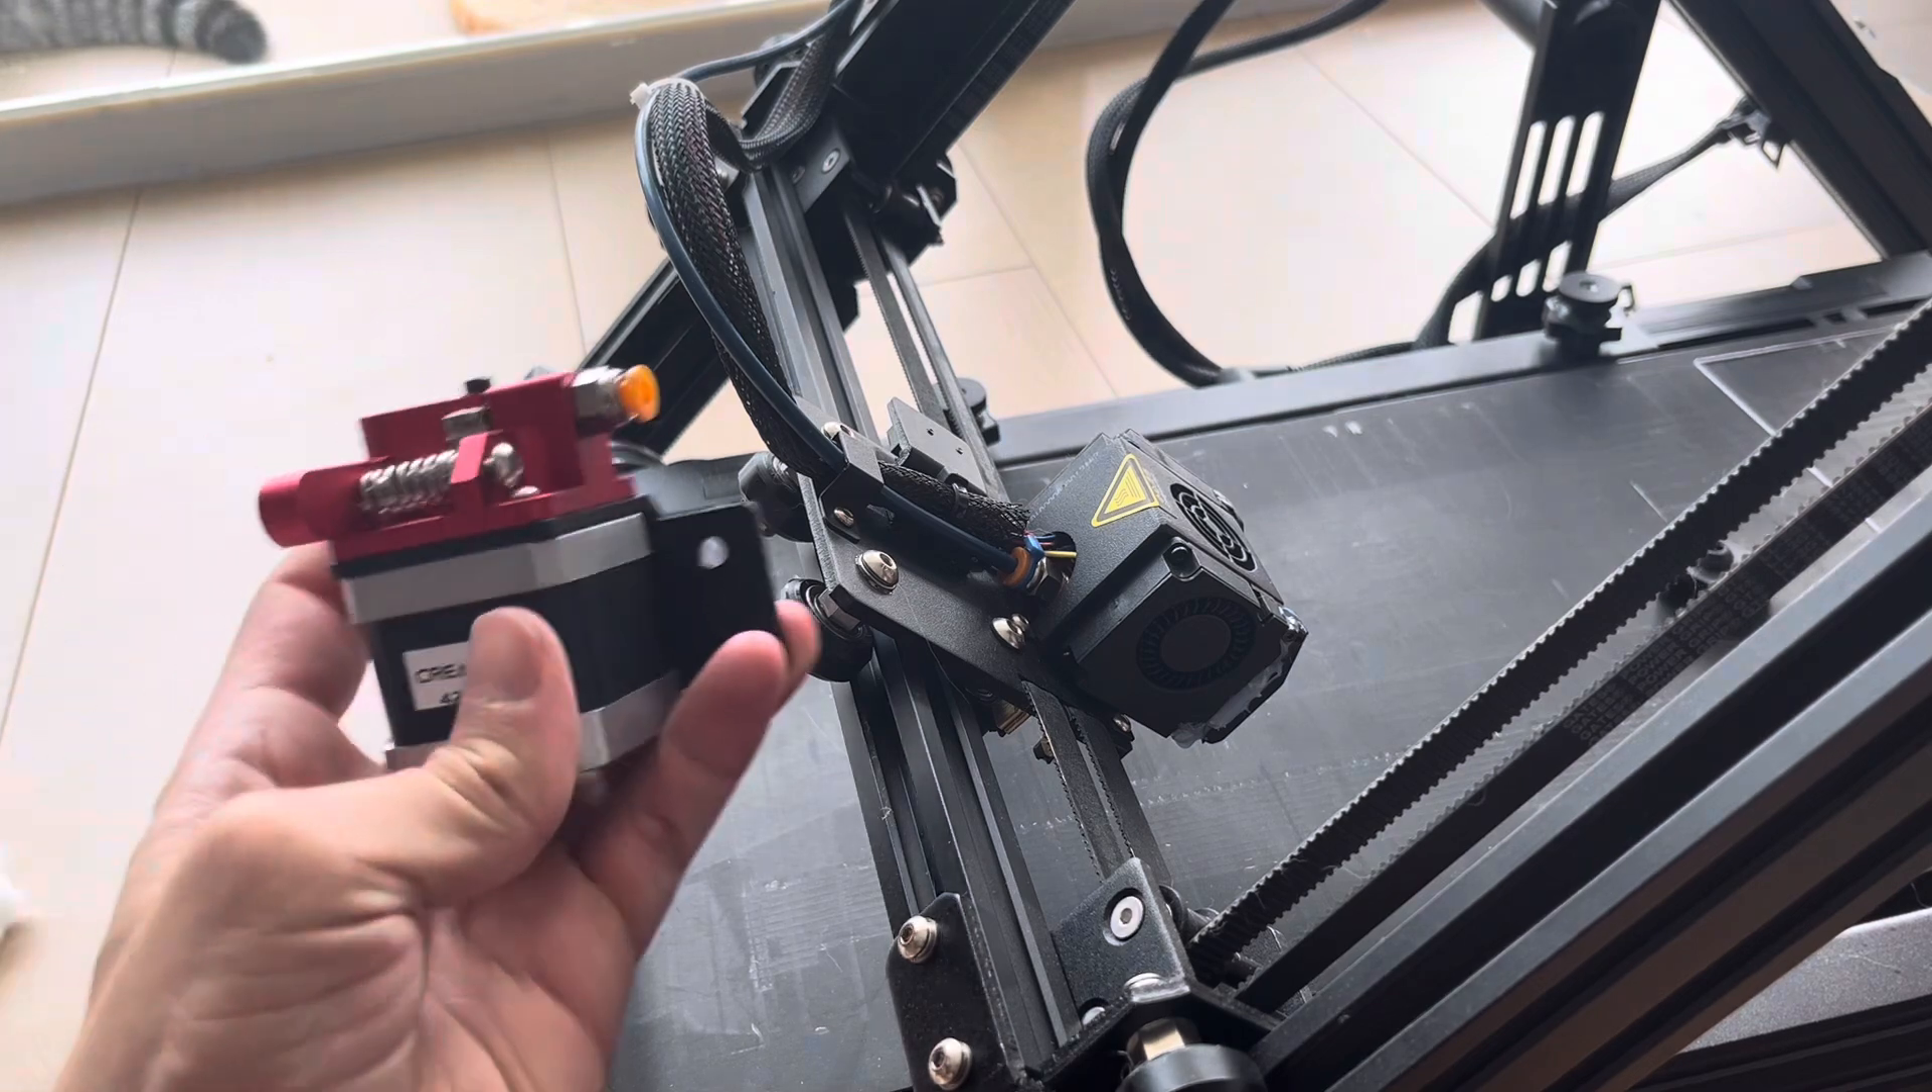All right, so I've got the extruder taken off of the side there and I'm just looking where could I put it to make it more of a direct drive solution on the printing head.